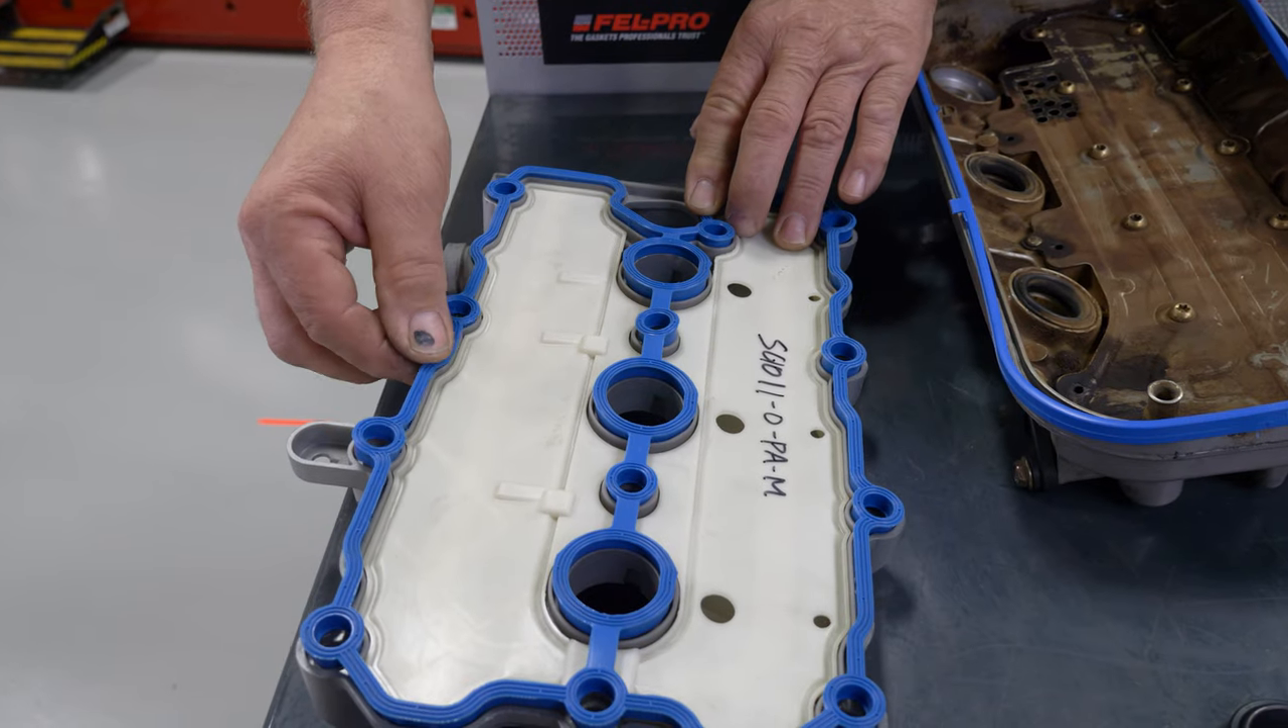So this gasket is pretty self-evident, you can see it fits right around the cover, it drops right into place, and all you really need to do is just push the gasket down into the groove.